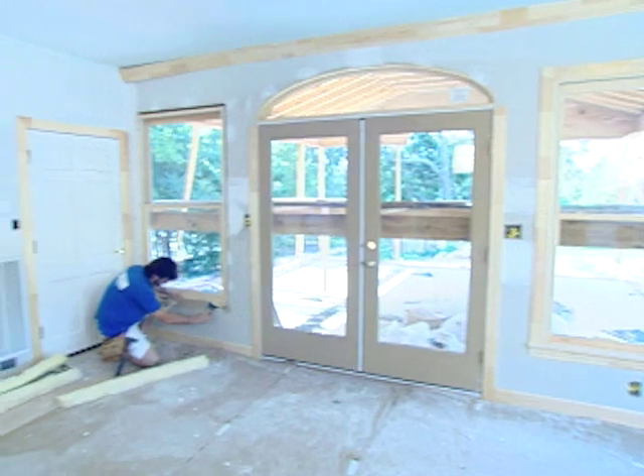We're in the process of installing the trim here in the family room.